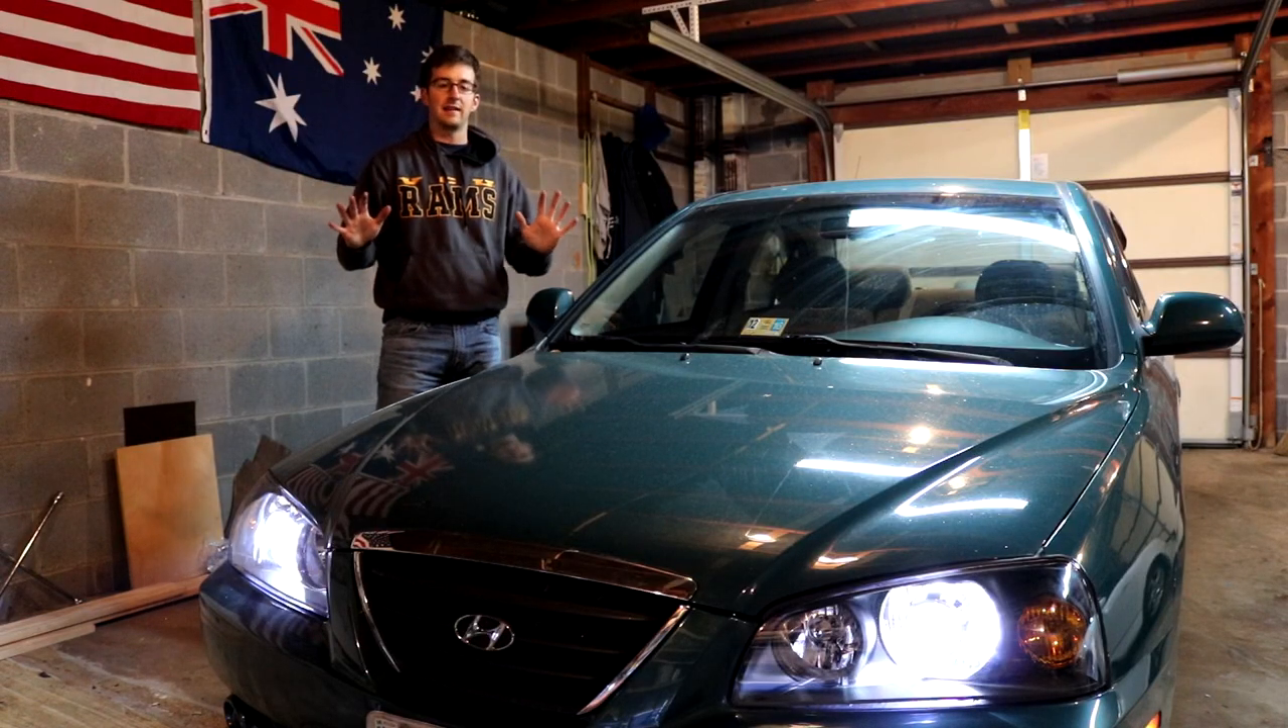The headlights are now back in and we are finally done.